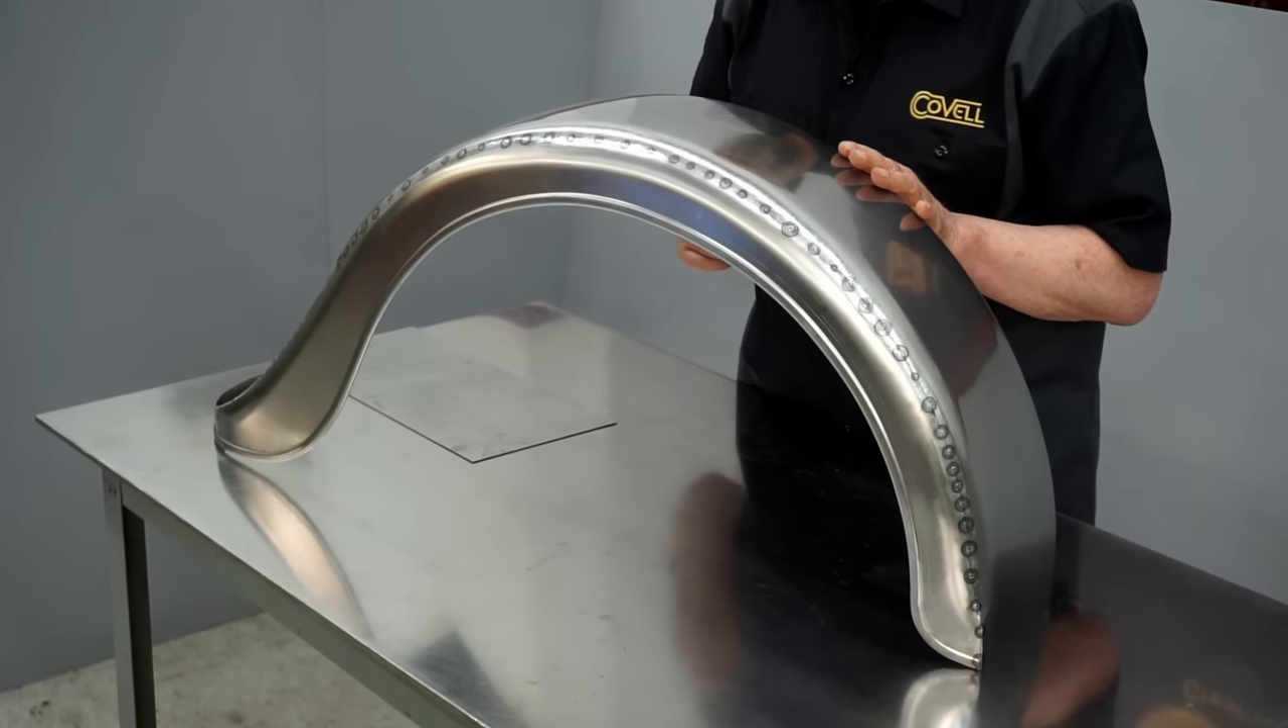With the pieces tack welded, you can see just how well the shapes flow together.